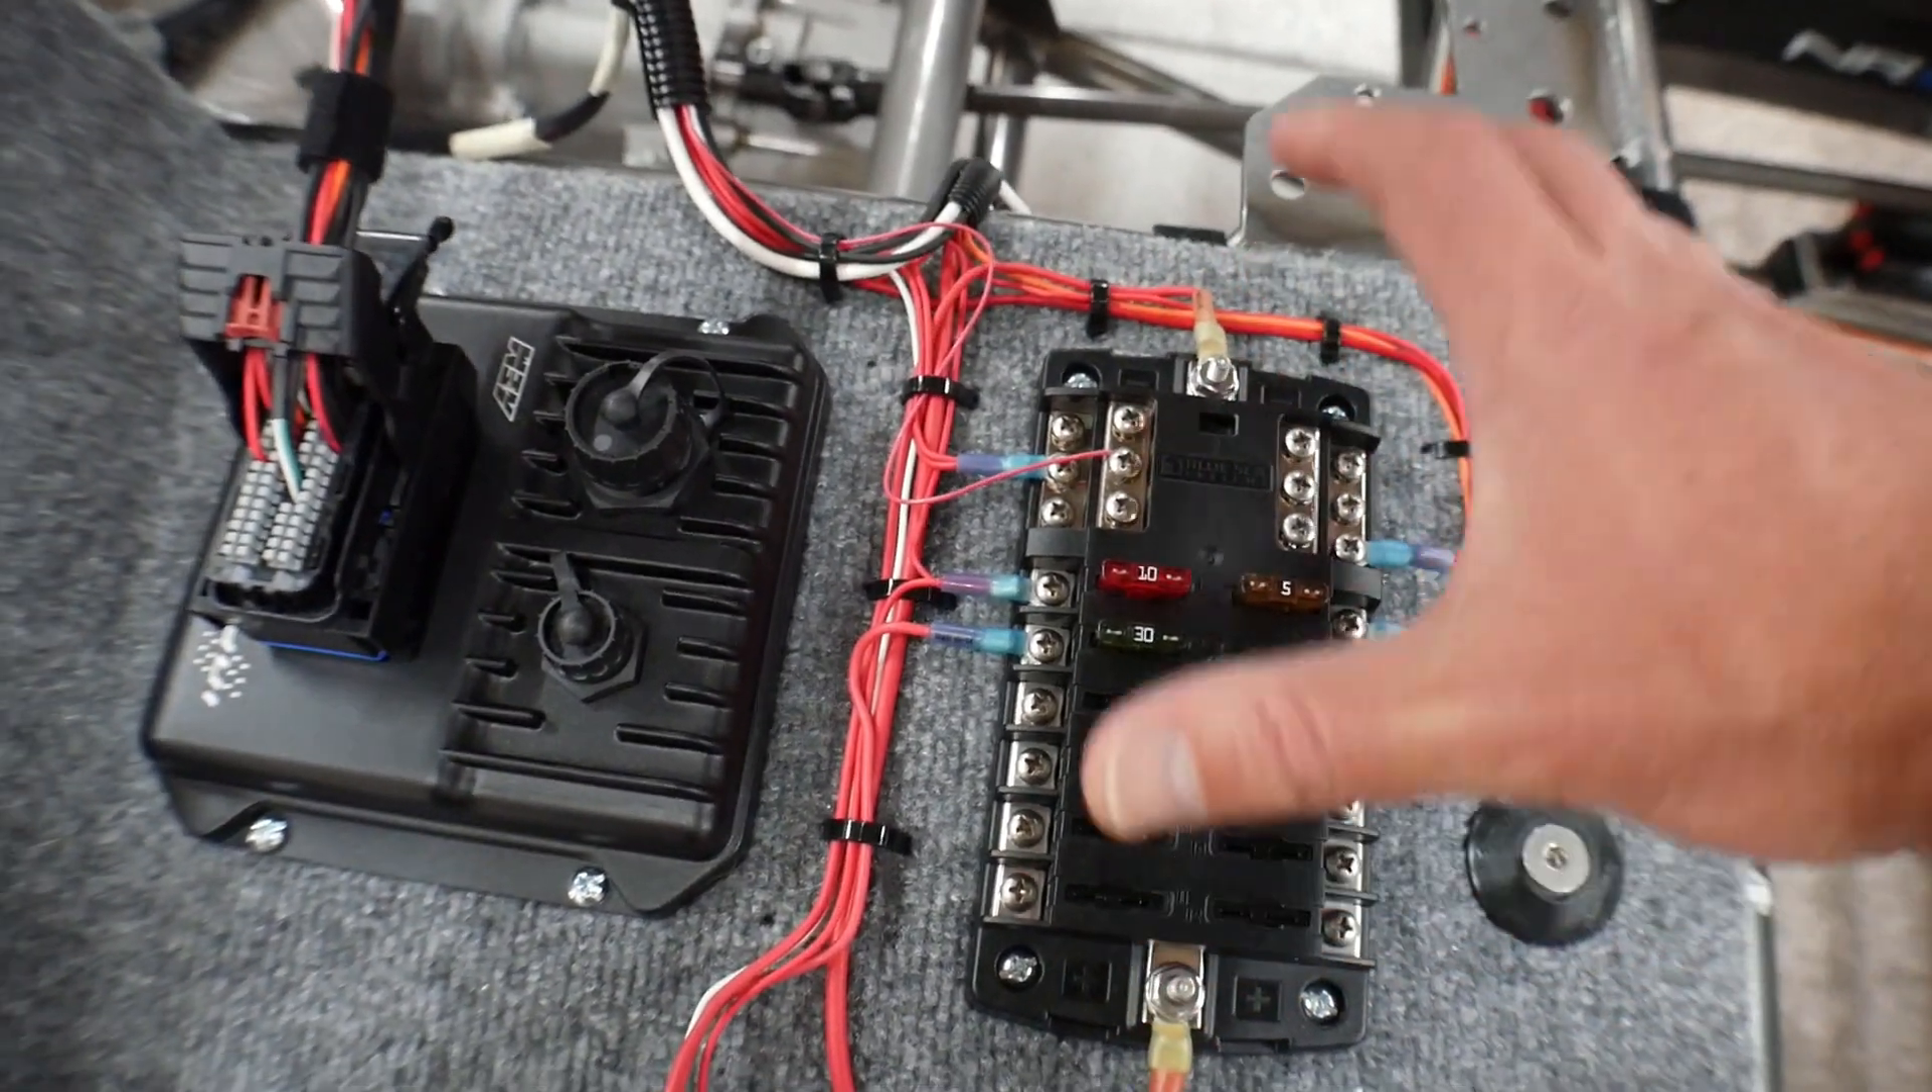I still have most of the components here, but I've installed my own fuse block just to make everything a lot easier.